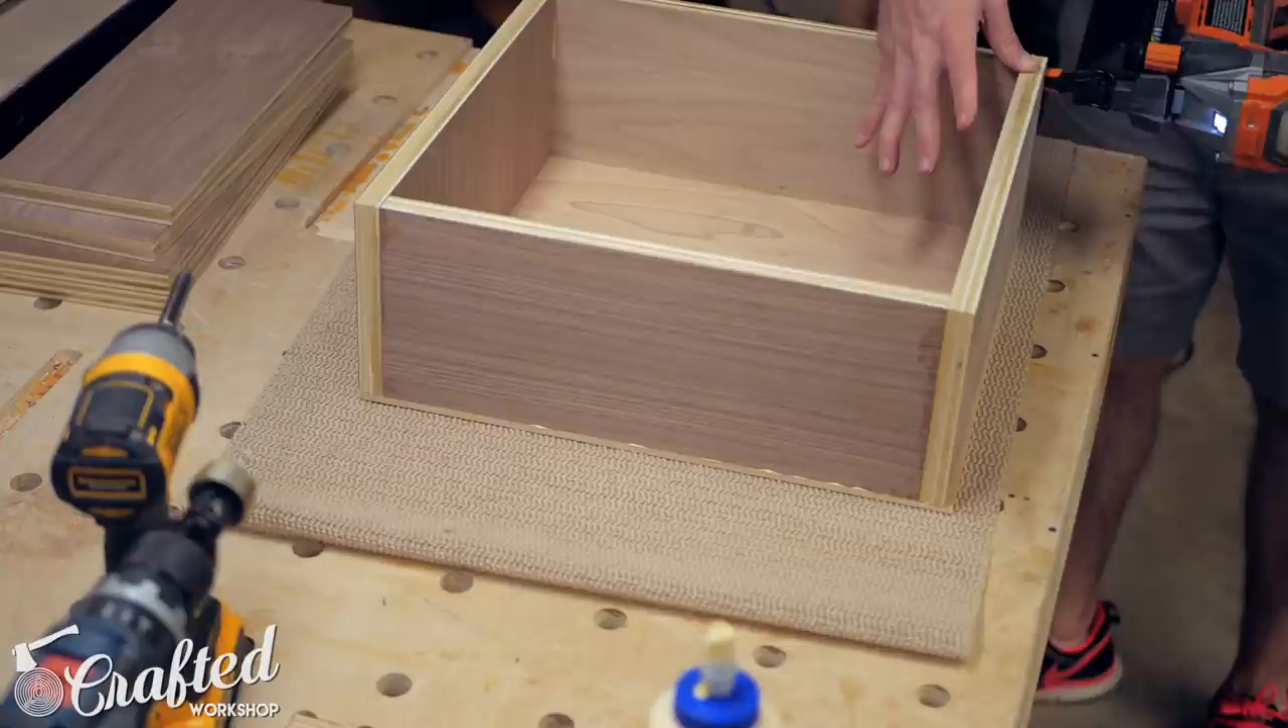So first, I added some glue to the drawer bottom and temporarily assembled the drawer sides using glue and brad nails.